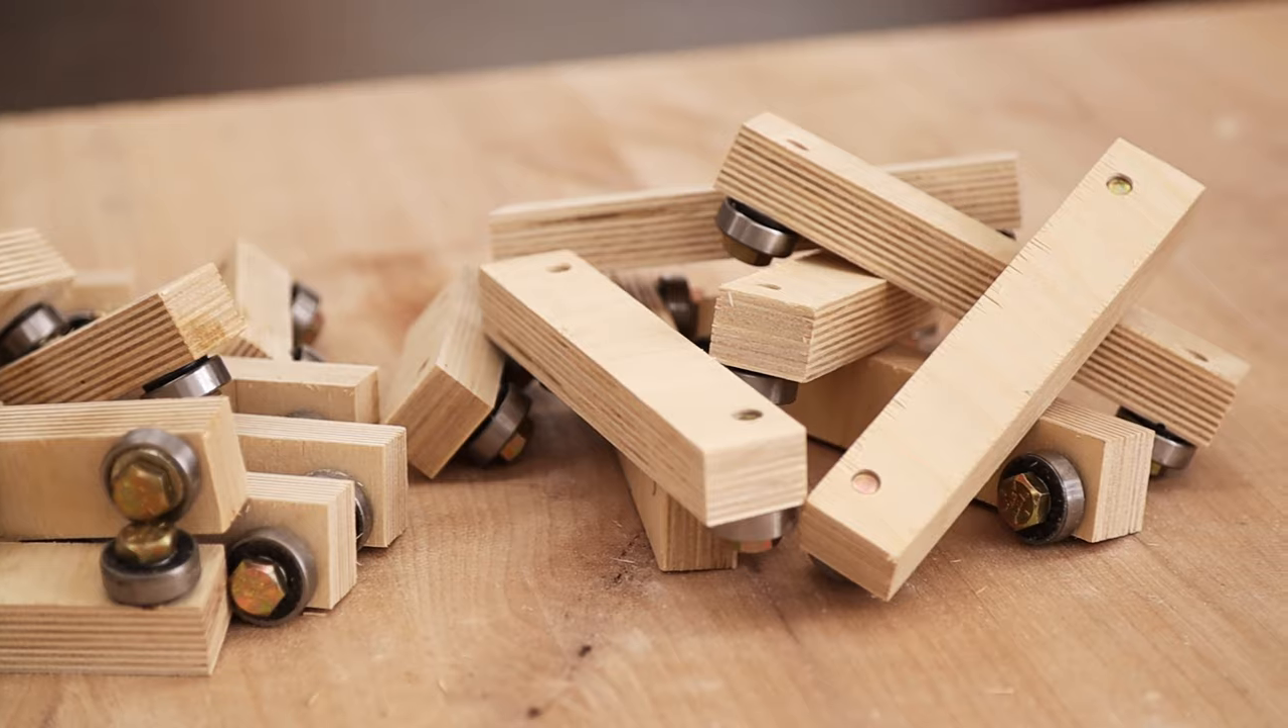Now that we've got everything cut out, our holes cut, the bearings in place, it's time to glue and screw our assemblies together.